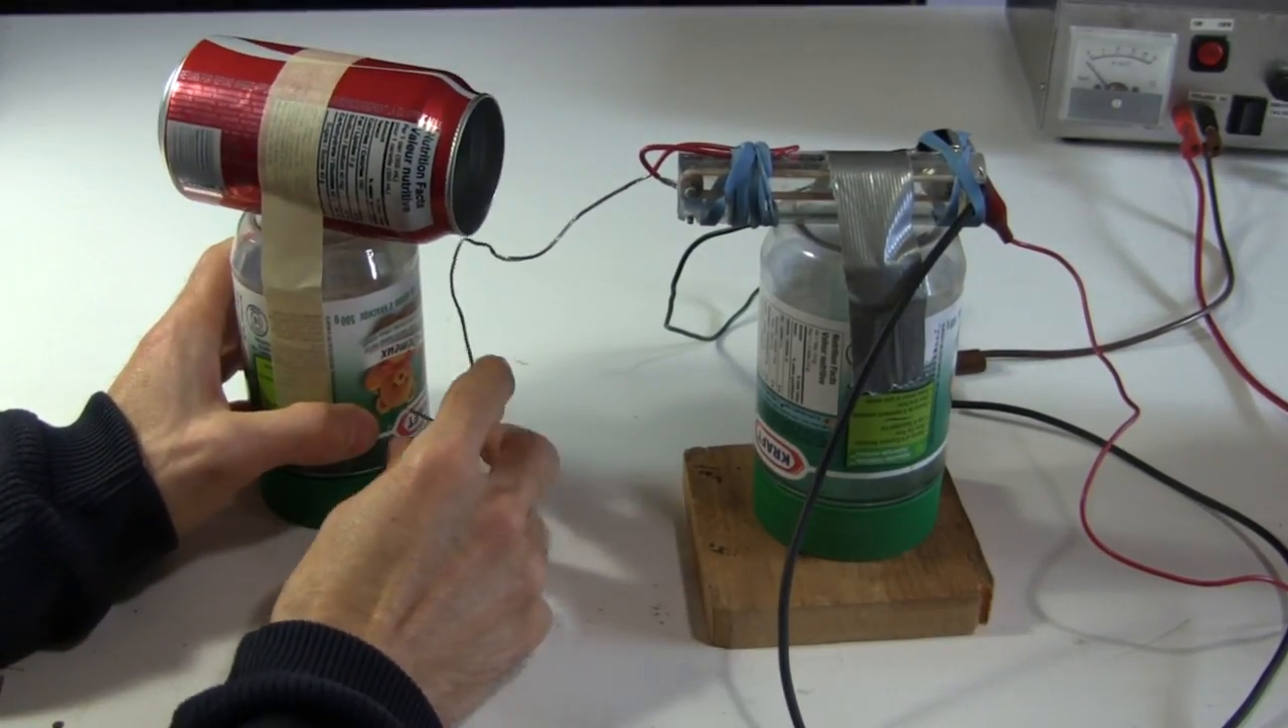Okay, so I've taped the can to a plastic container here.